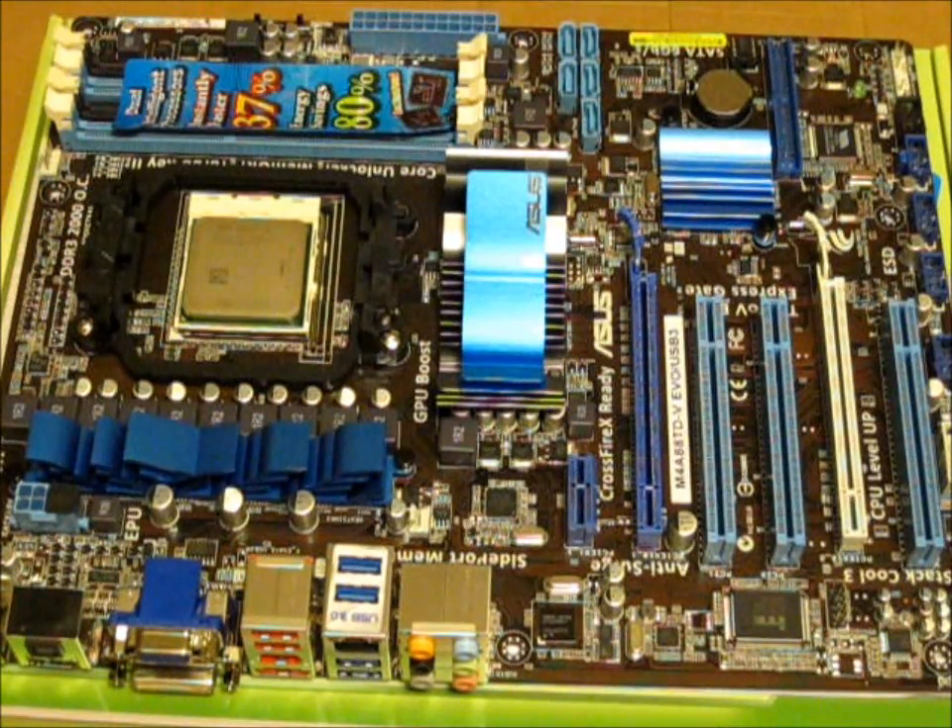So, that now is the processor in place on the motherboard.